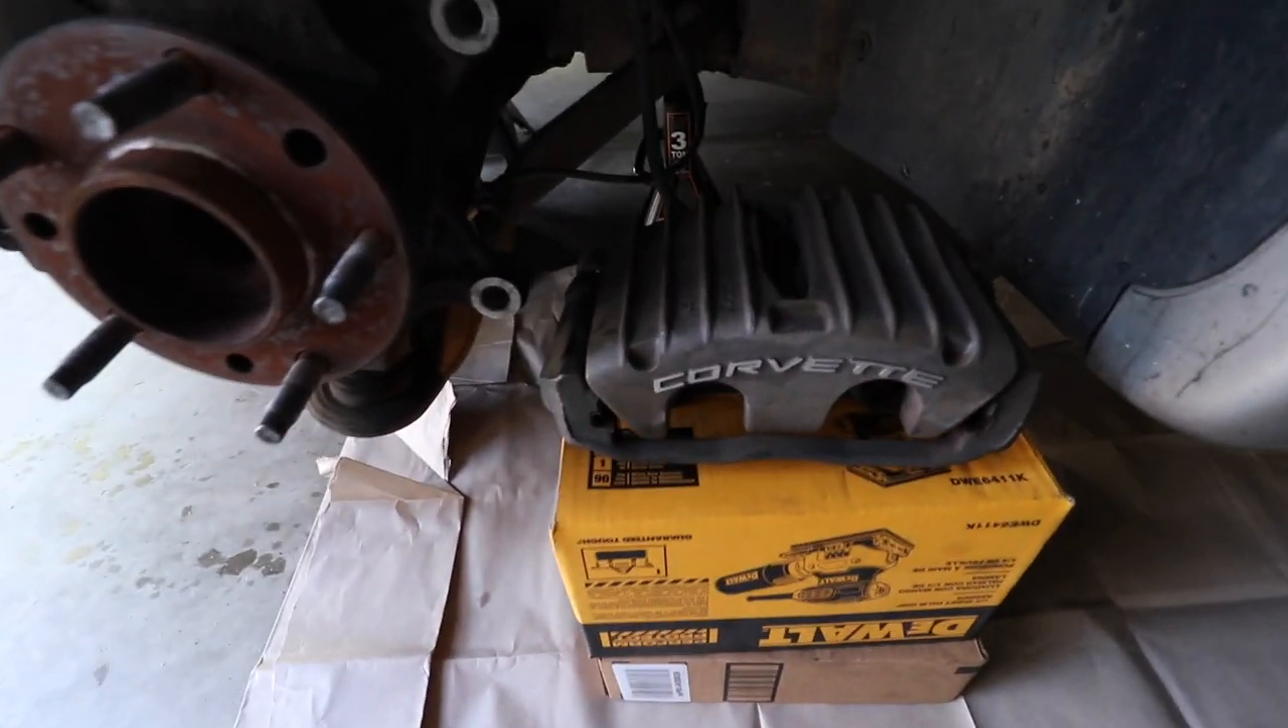Now over here I already got the rotor off and the caliper off just so you can see what it looks like to kind of speed up the process.